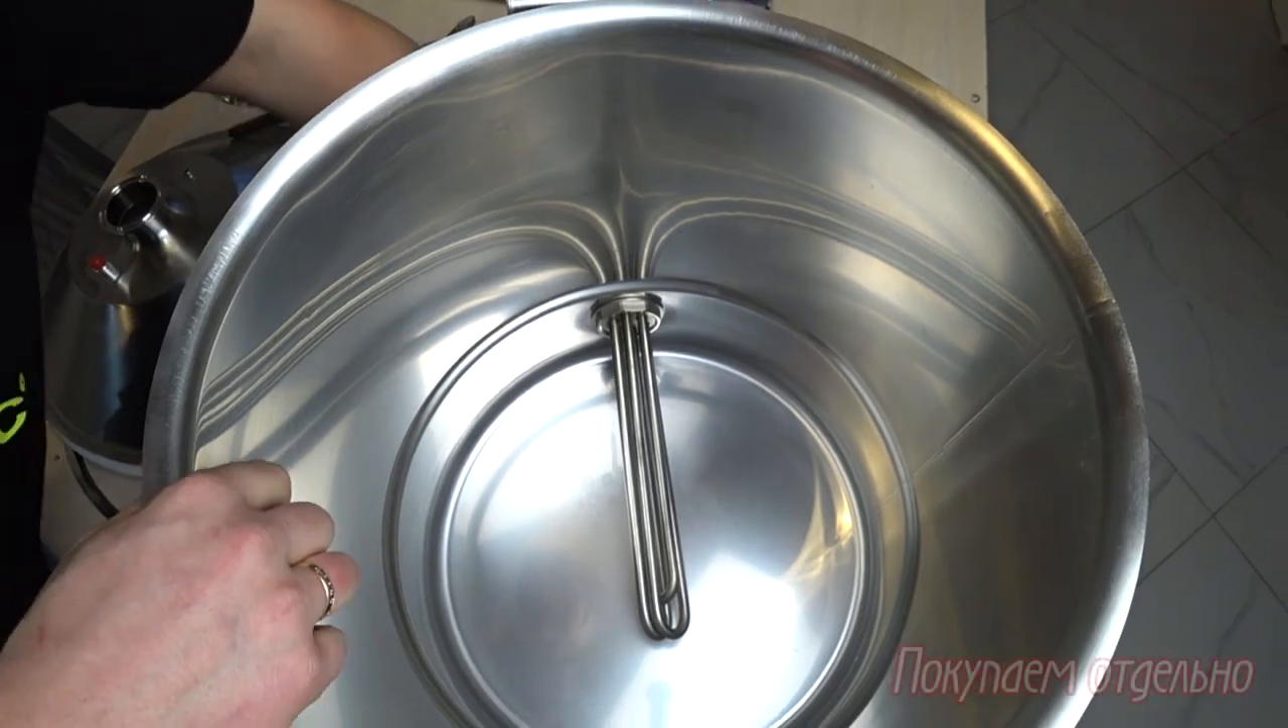В комплекте у нас шел ТЭН, который мы сейчас установили в бак.